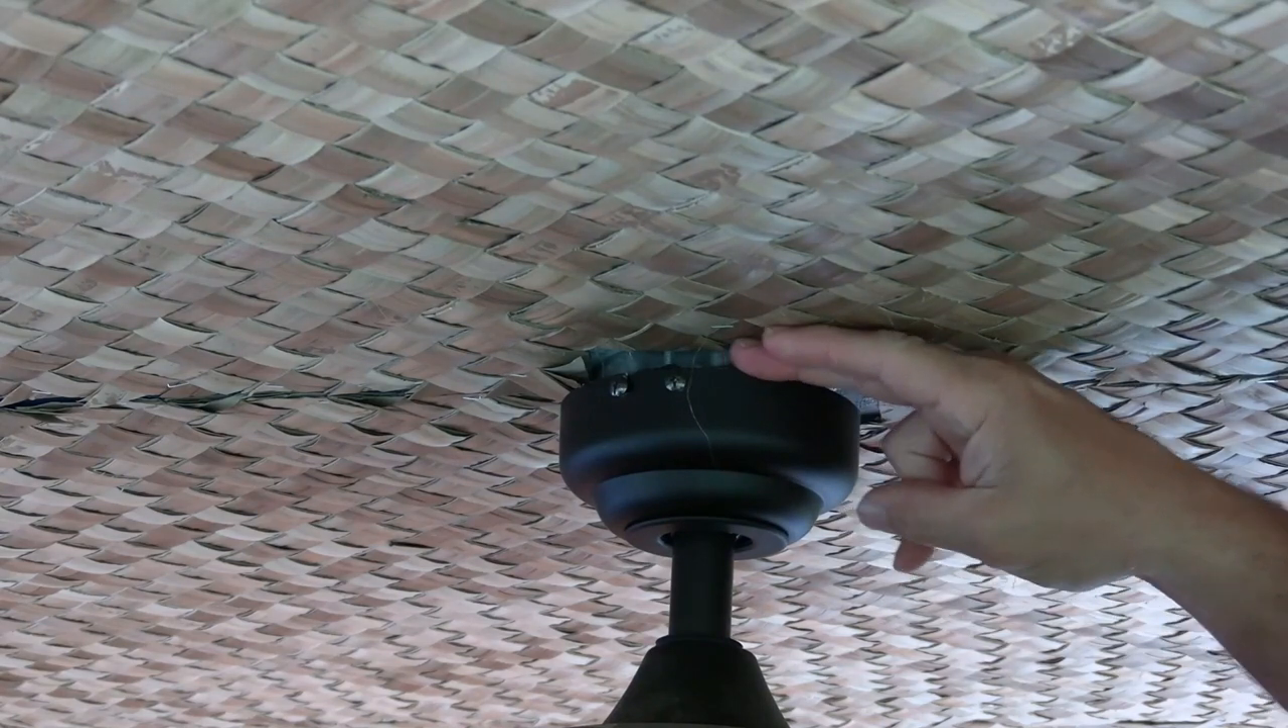So when I made my cuts for this, I got kind of close, but I got some pretty big gaps here.